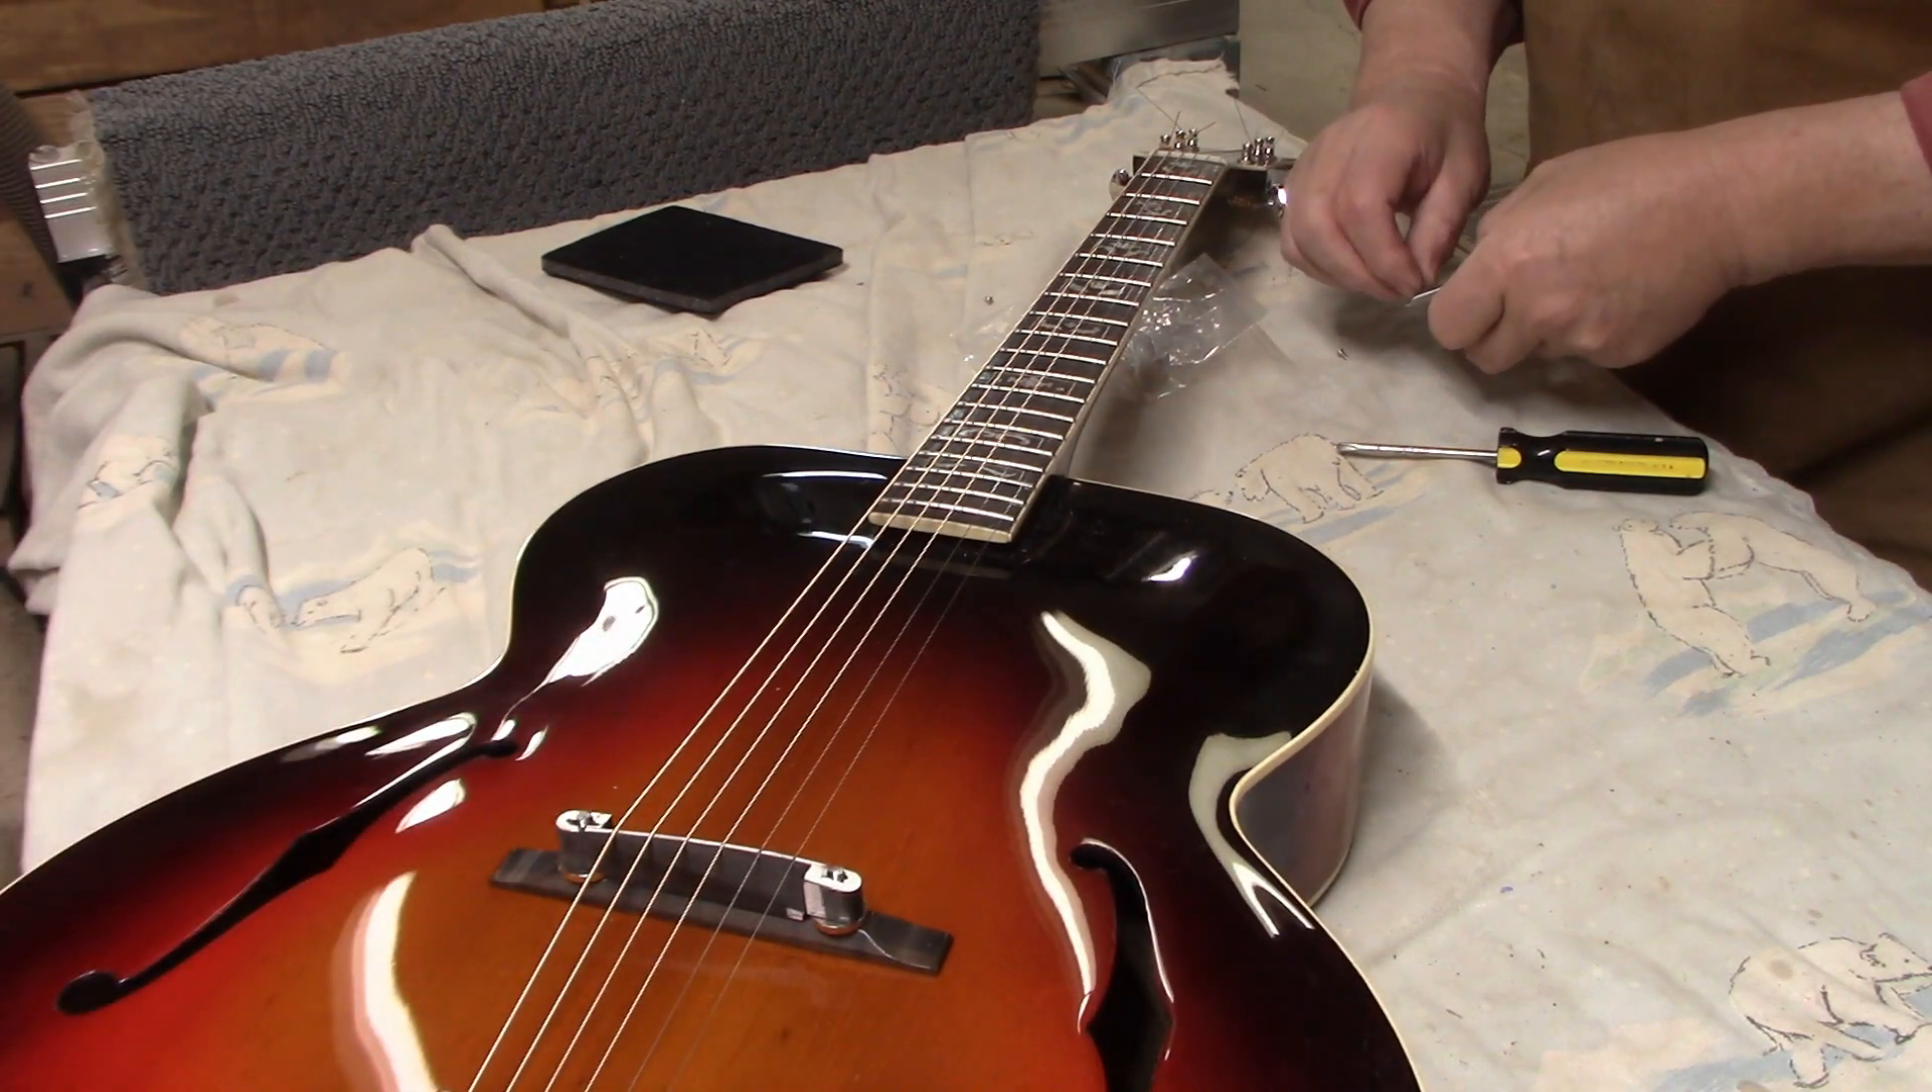So, the strings are on.